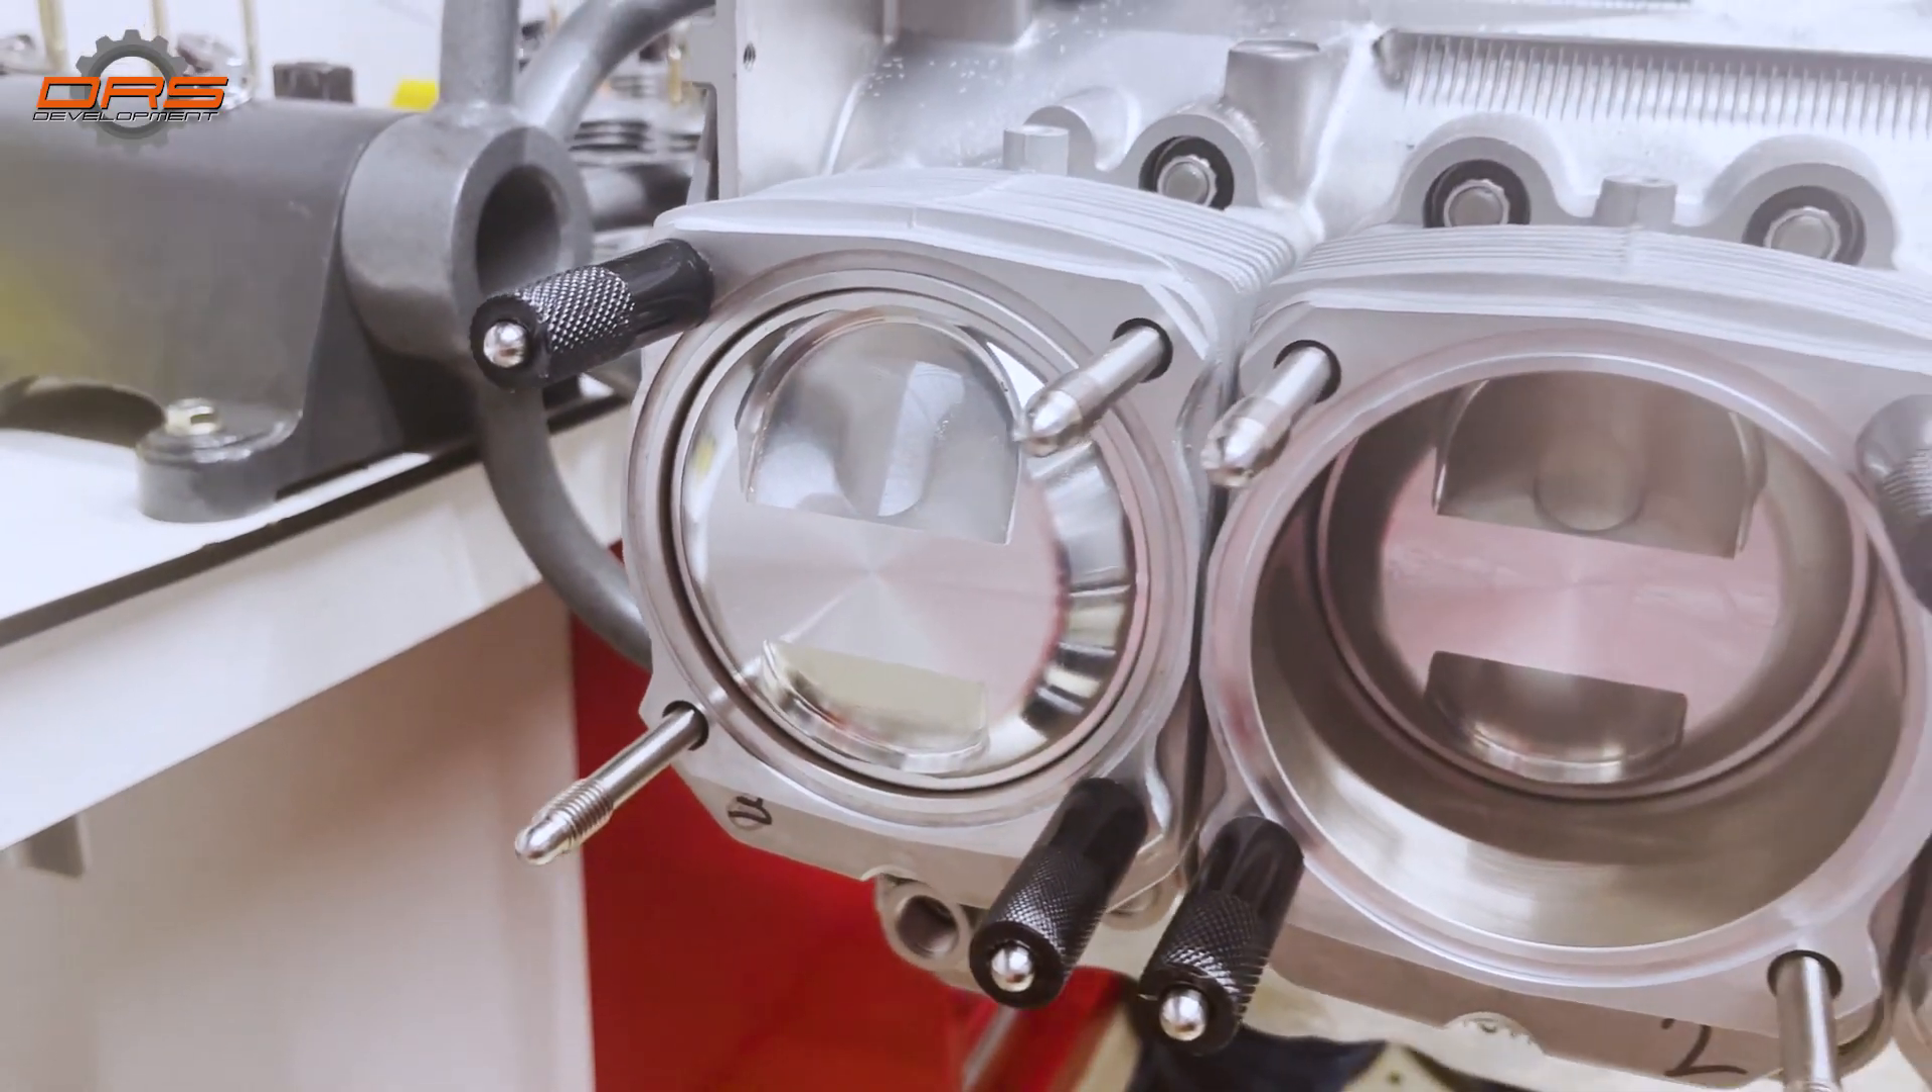Here you can see the CP pistons all assembled in the barrels.